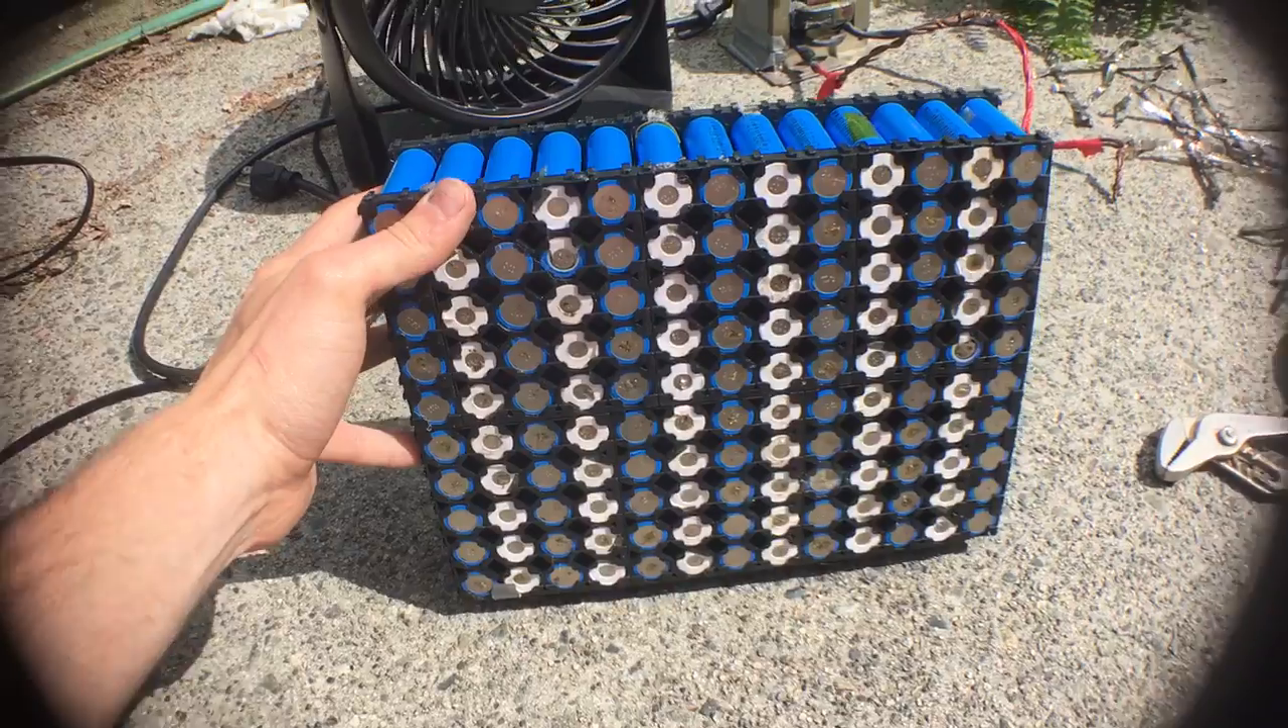Hey YouTube, I'm working on my electric bike battery today, as you can see here, and so I've got all the cells put in the cell holders, but I'm going to start spot welding today.